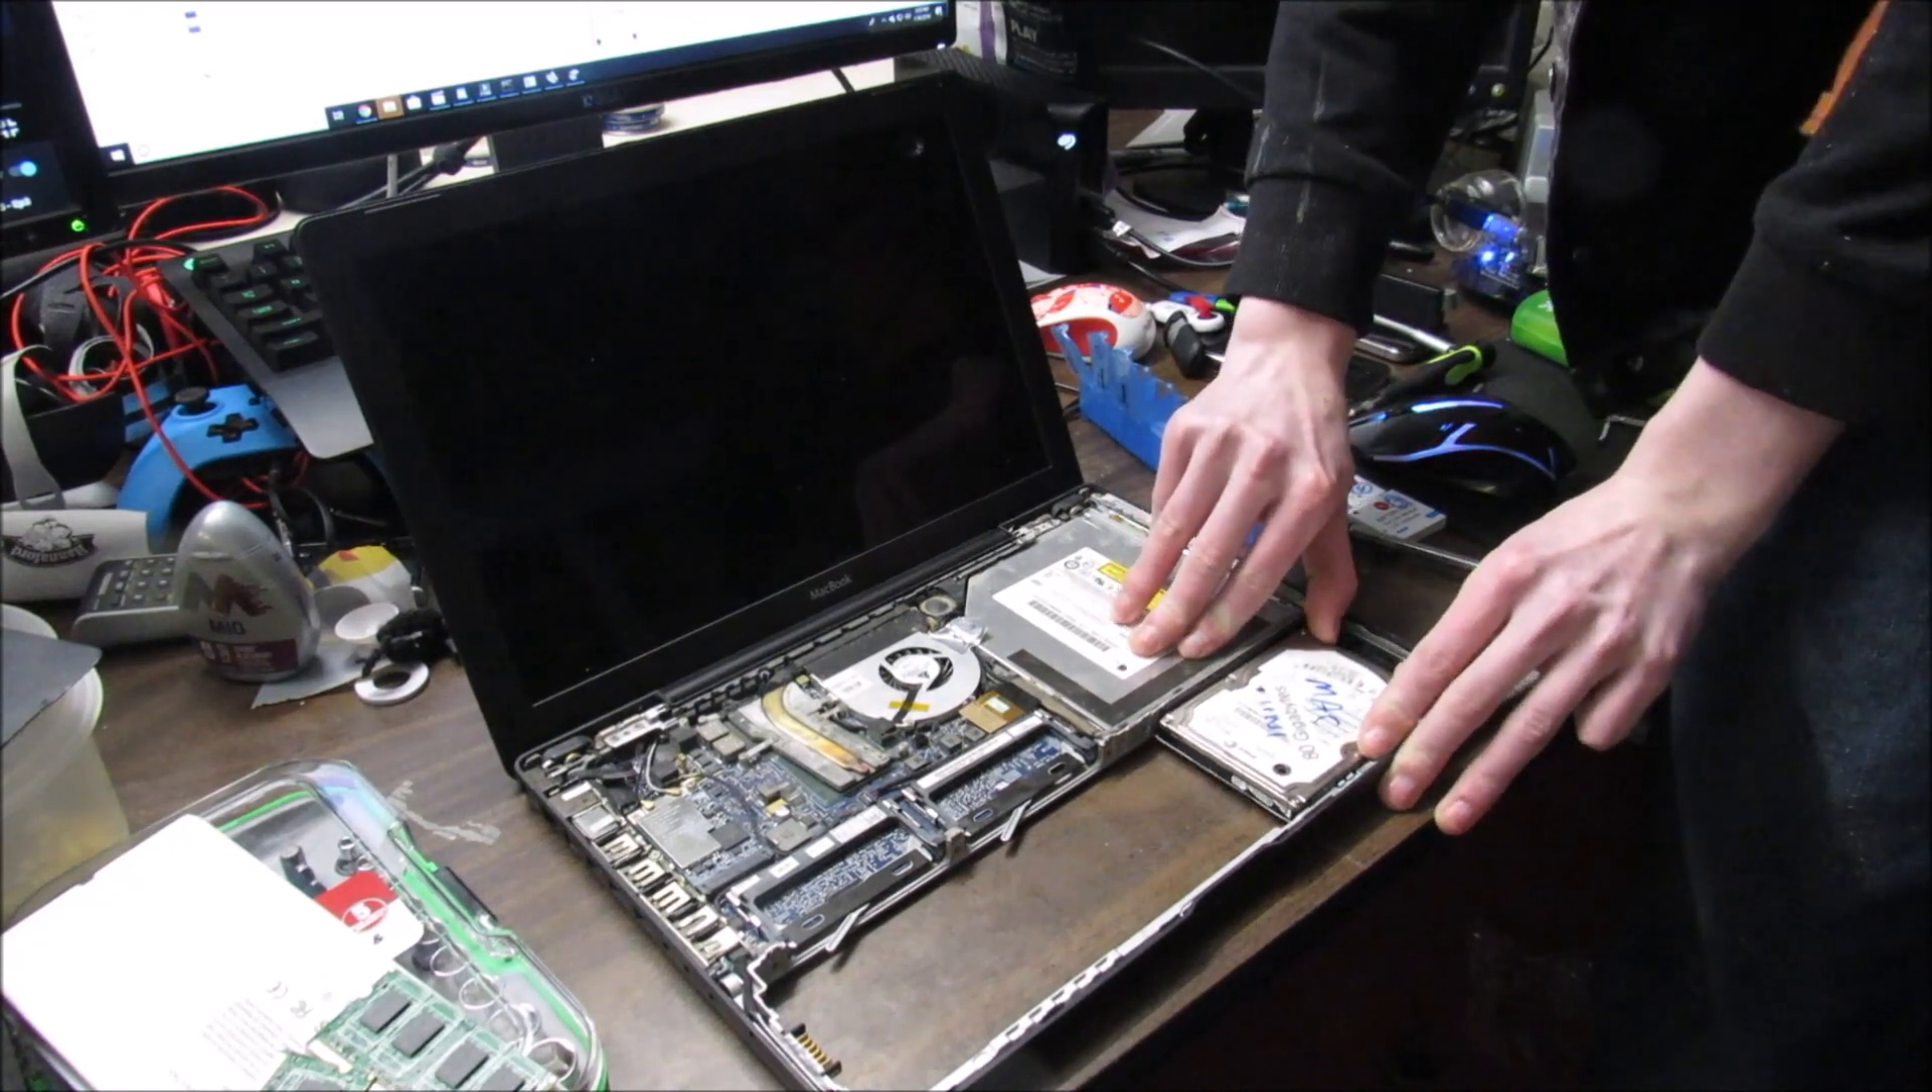Now that the keyboard is off, you can take this hard drive and just push on it slightly.